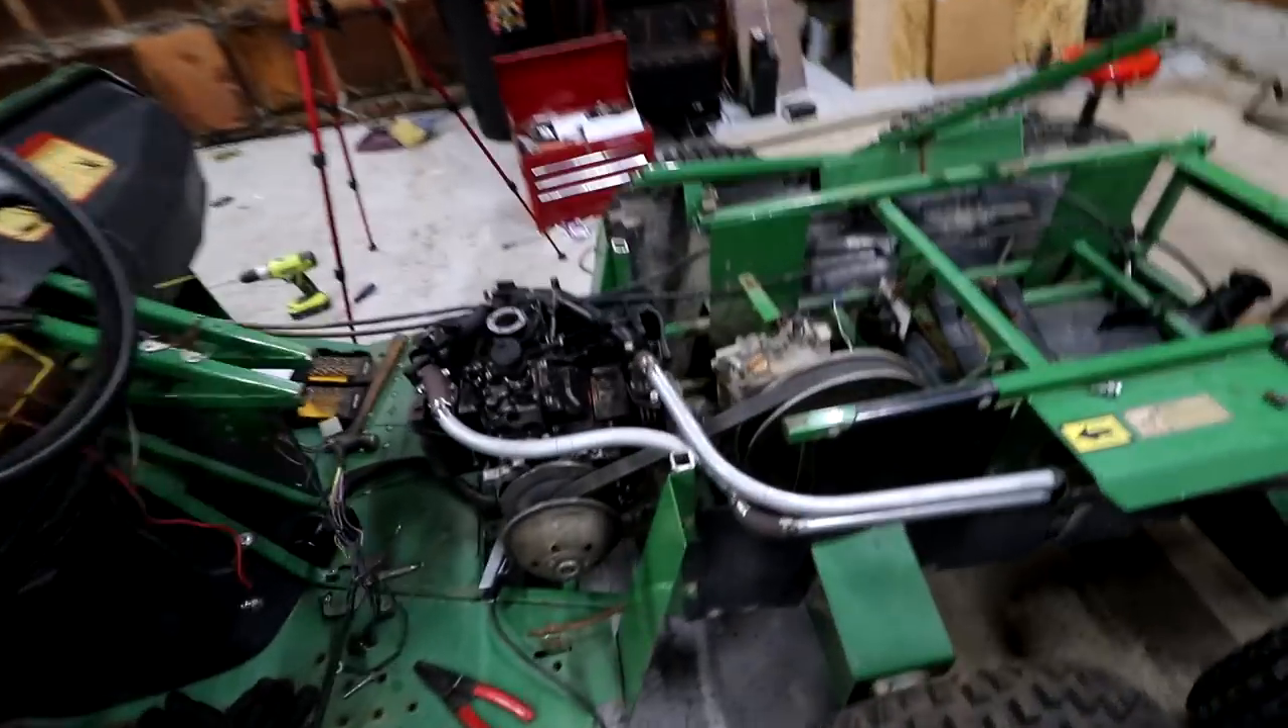We're excited to say that the exhaust is completely mocked up. Not welded, but mocked up.